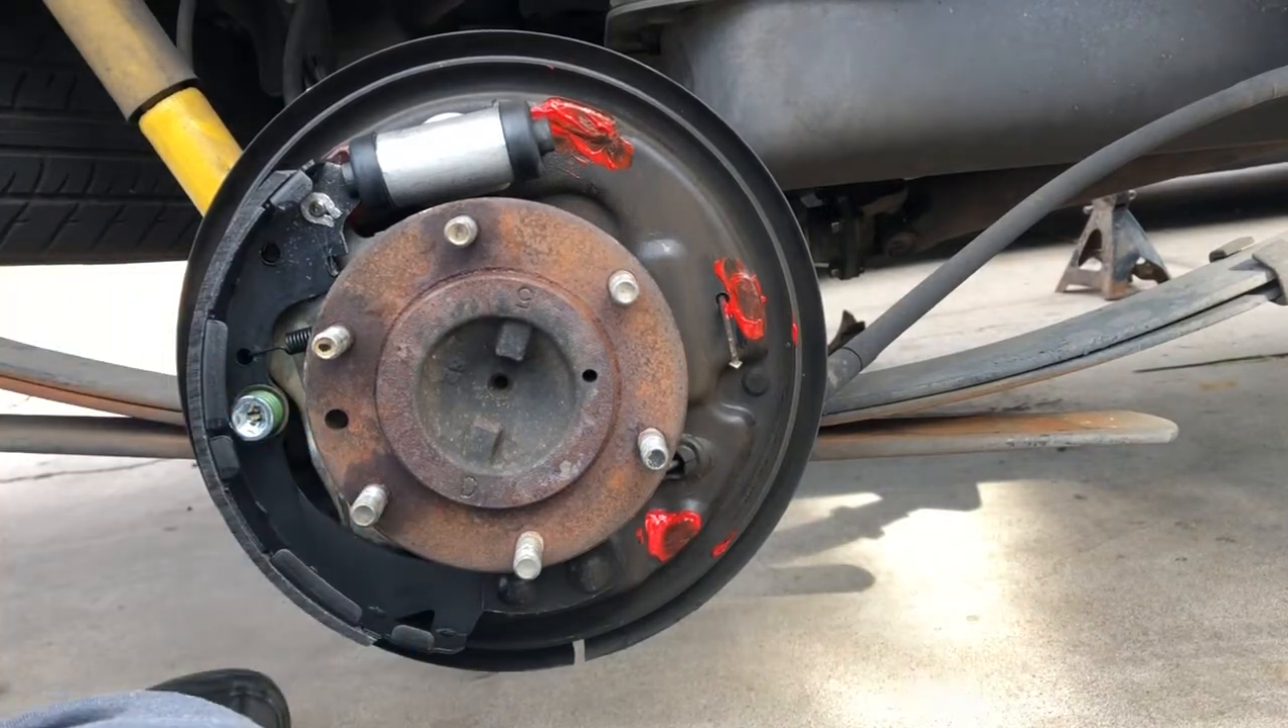Alright so we got this brake on now we're going to go ahead and connect the other side.